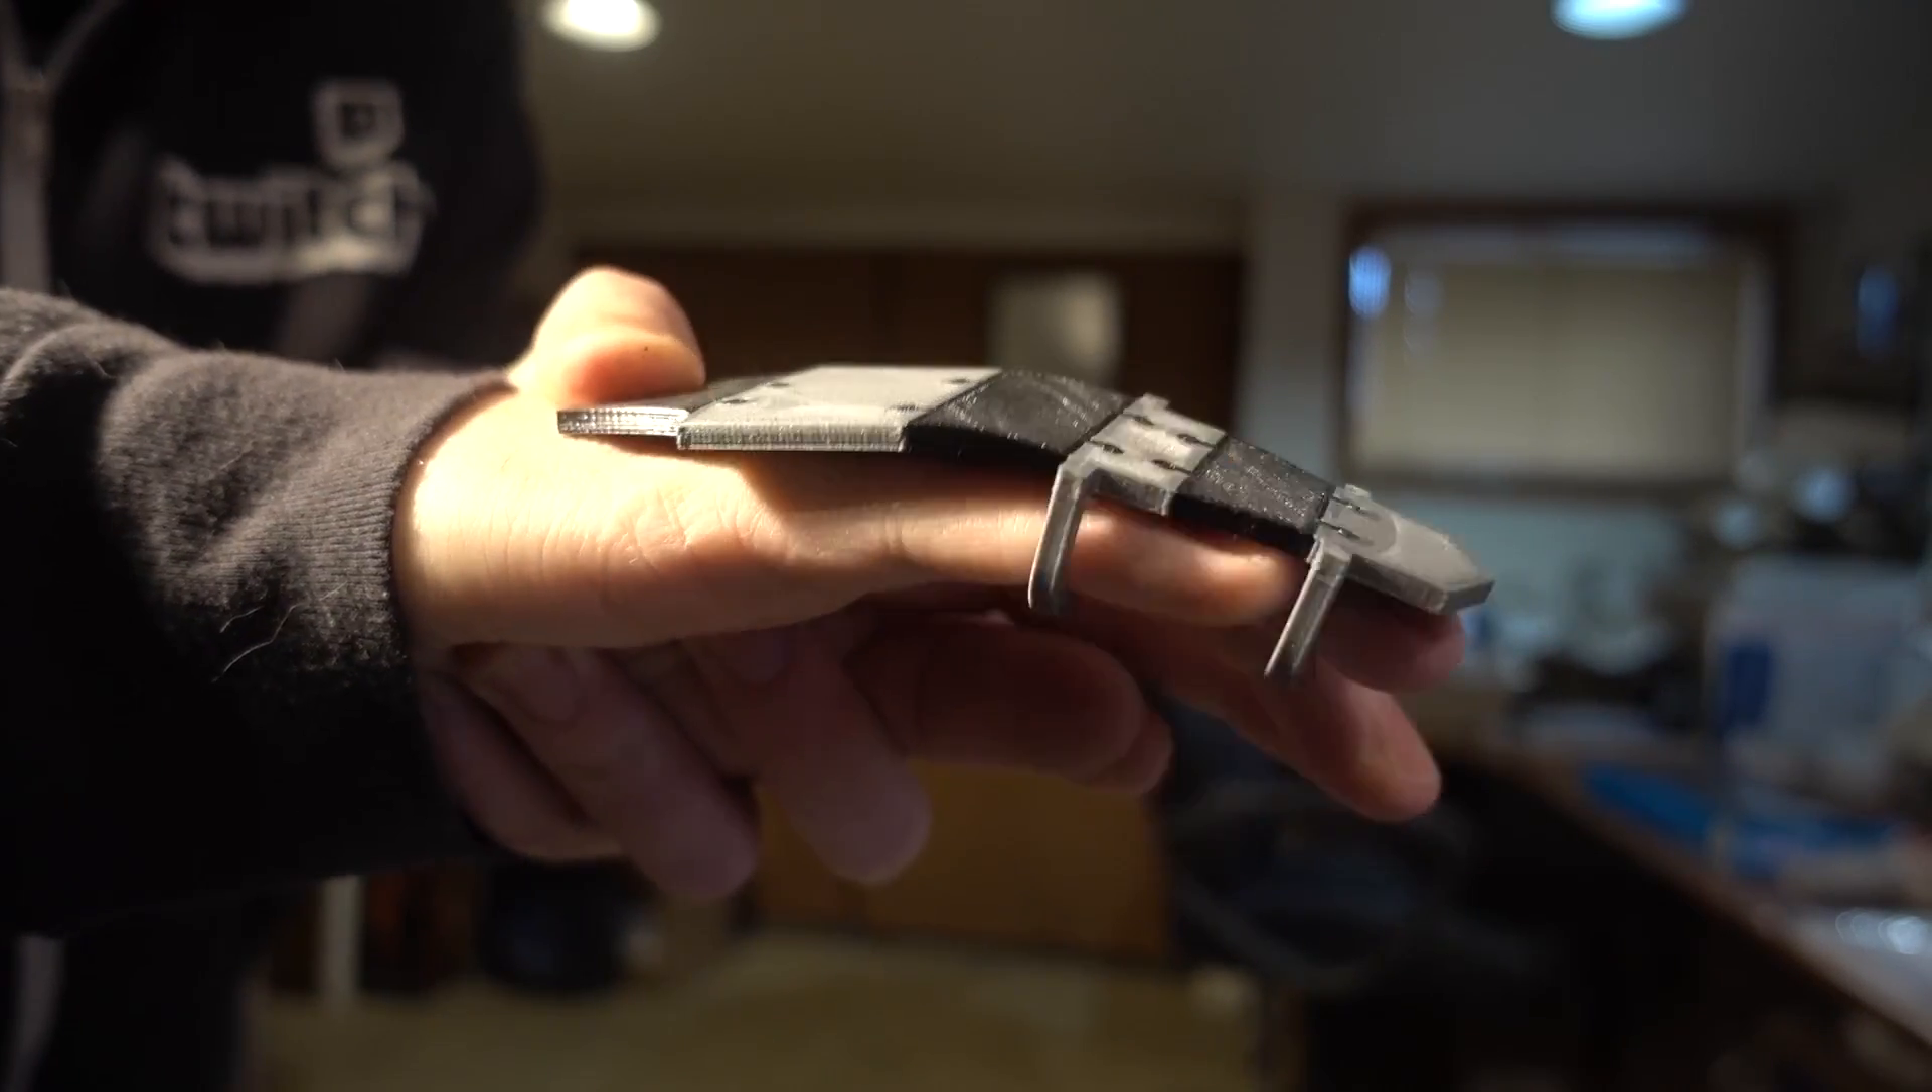Once the pieces were printed, they acted just how I wanted them to and, happily, they fit on my fingers.